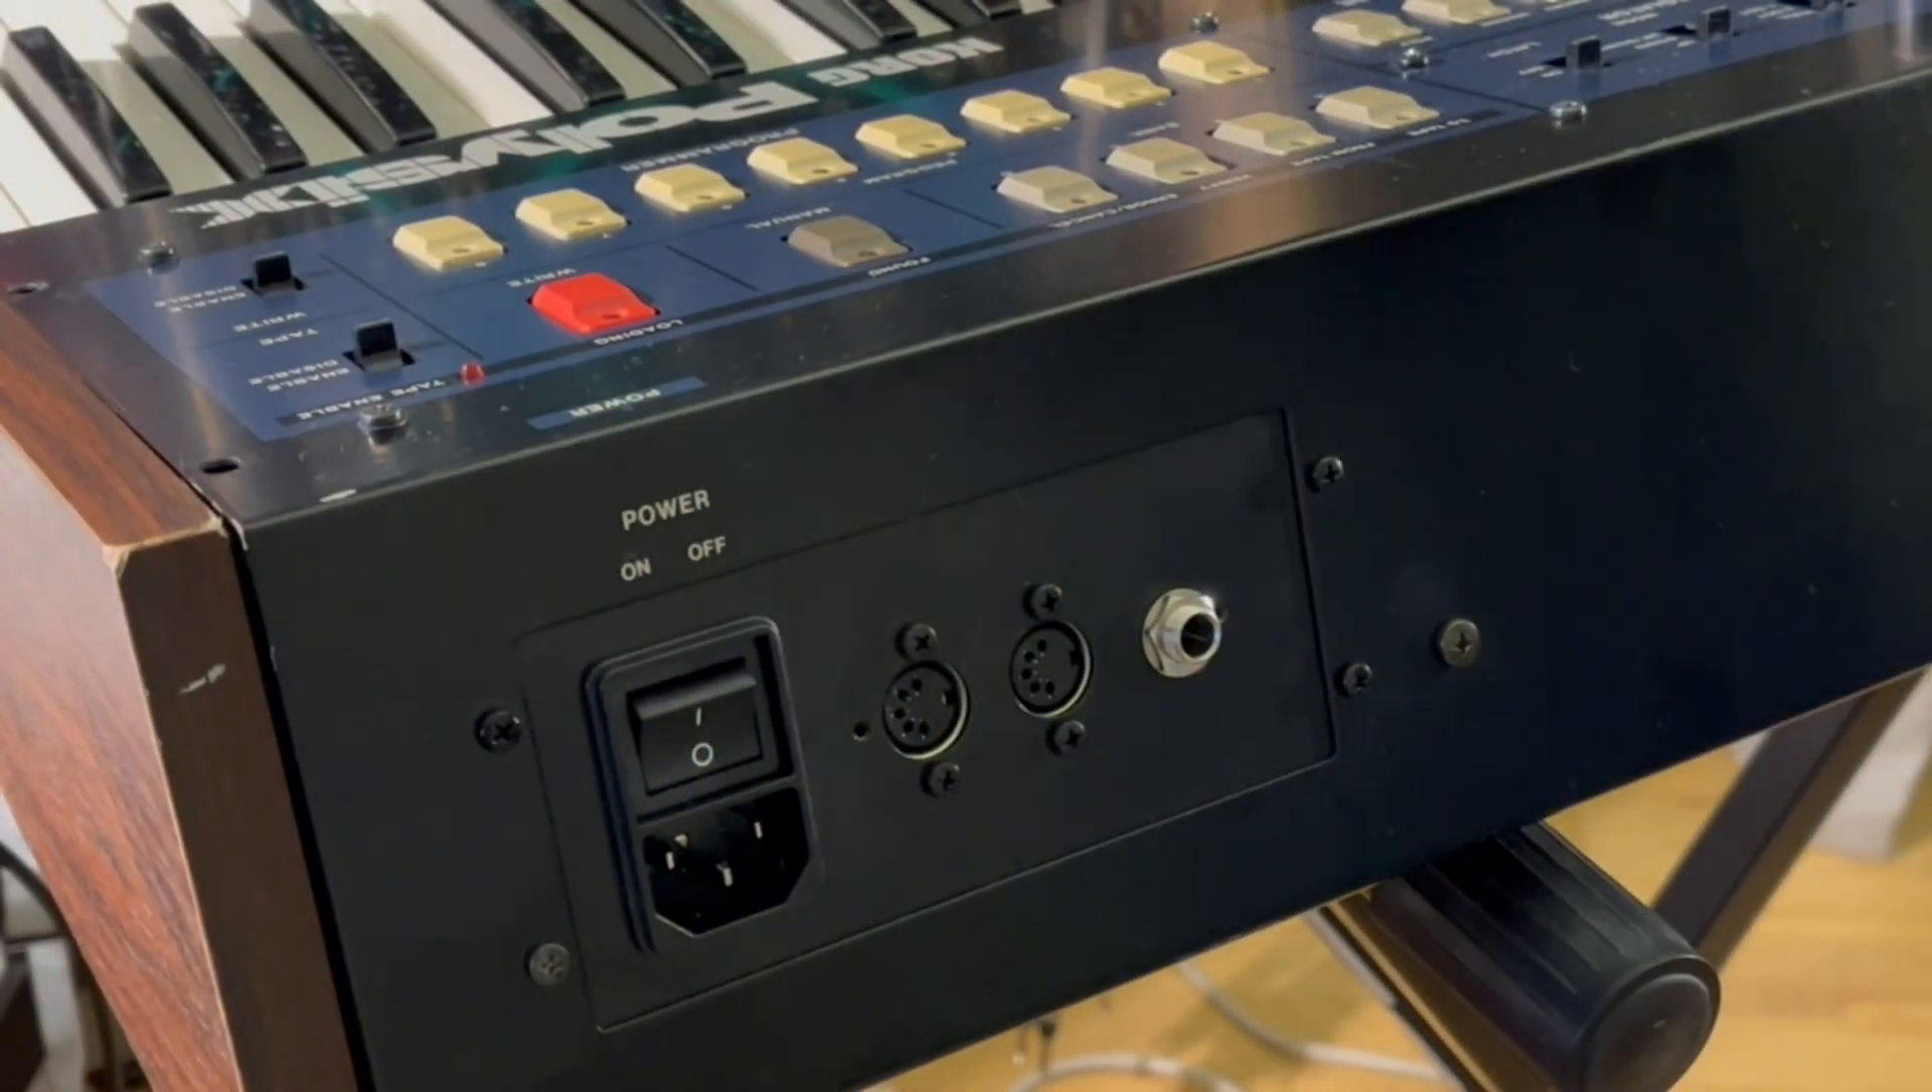I decided to replace the power cable as well, so no drilling is needed for the MIDI connectors and the synthesizer has a nice power plug now.